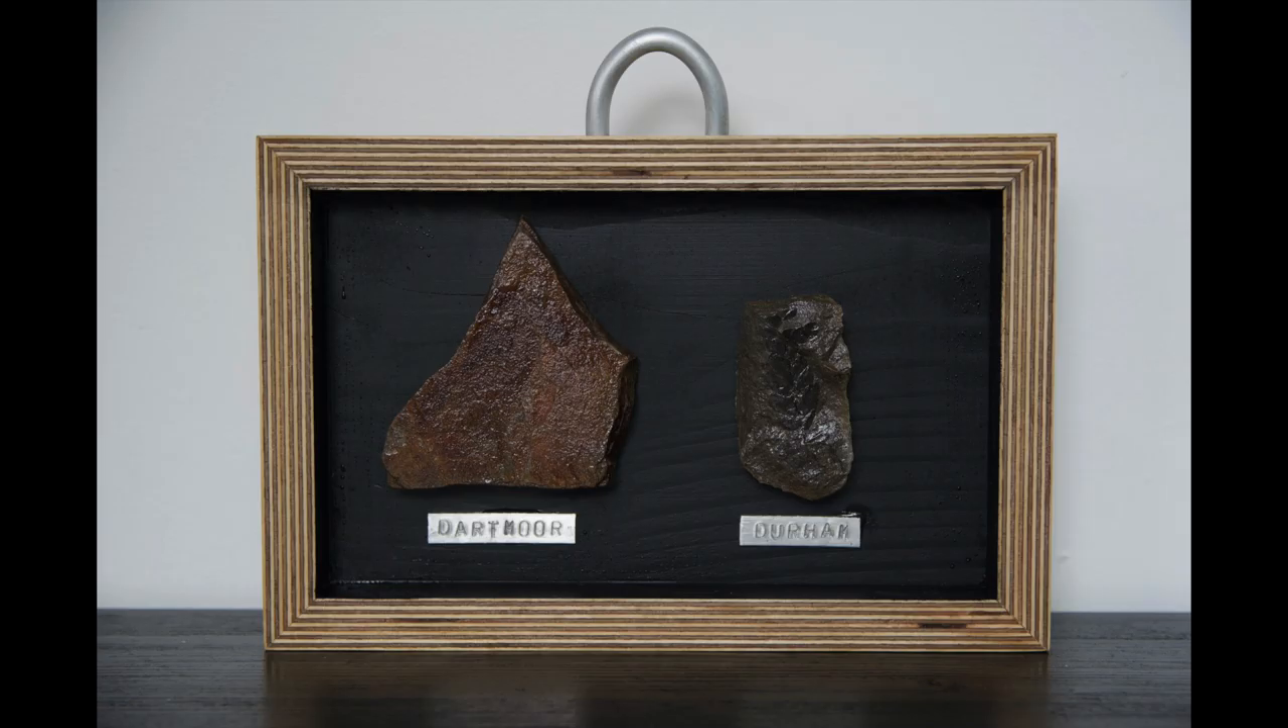Then this little aluminium loop can get put into place. And that's it all done.